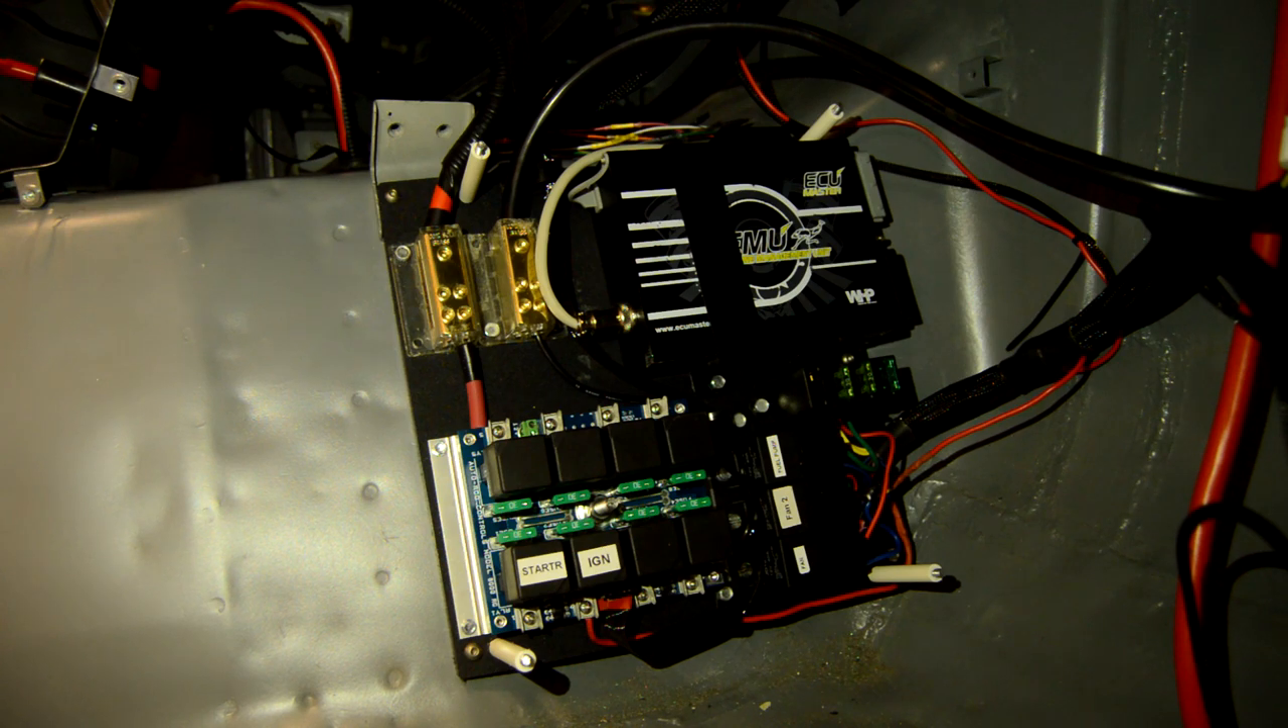So here is the relay panel and ecu mount it's mounted in the car and i pretty much got it all done.